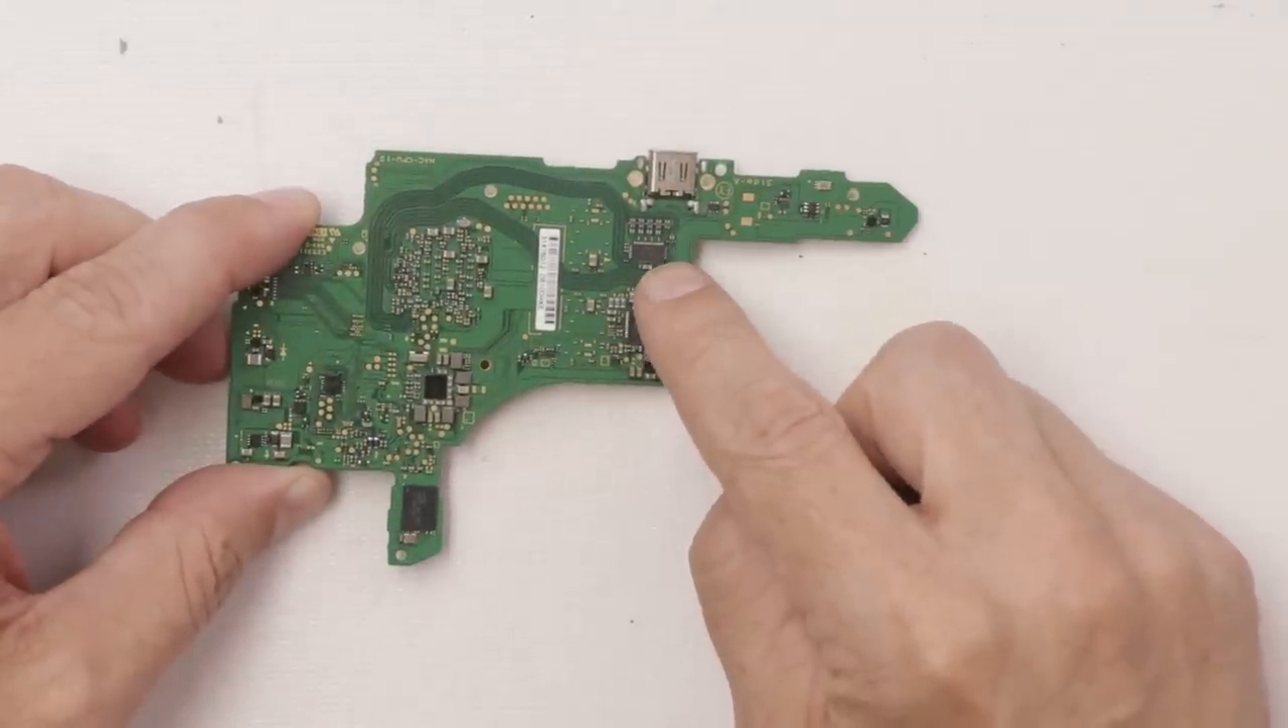Now we've got the motherboard out.